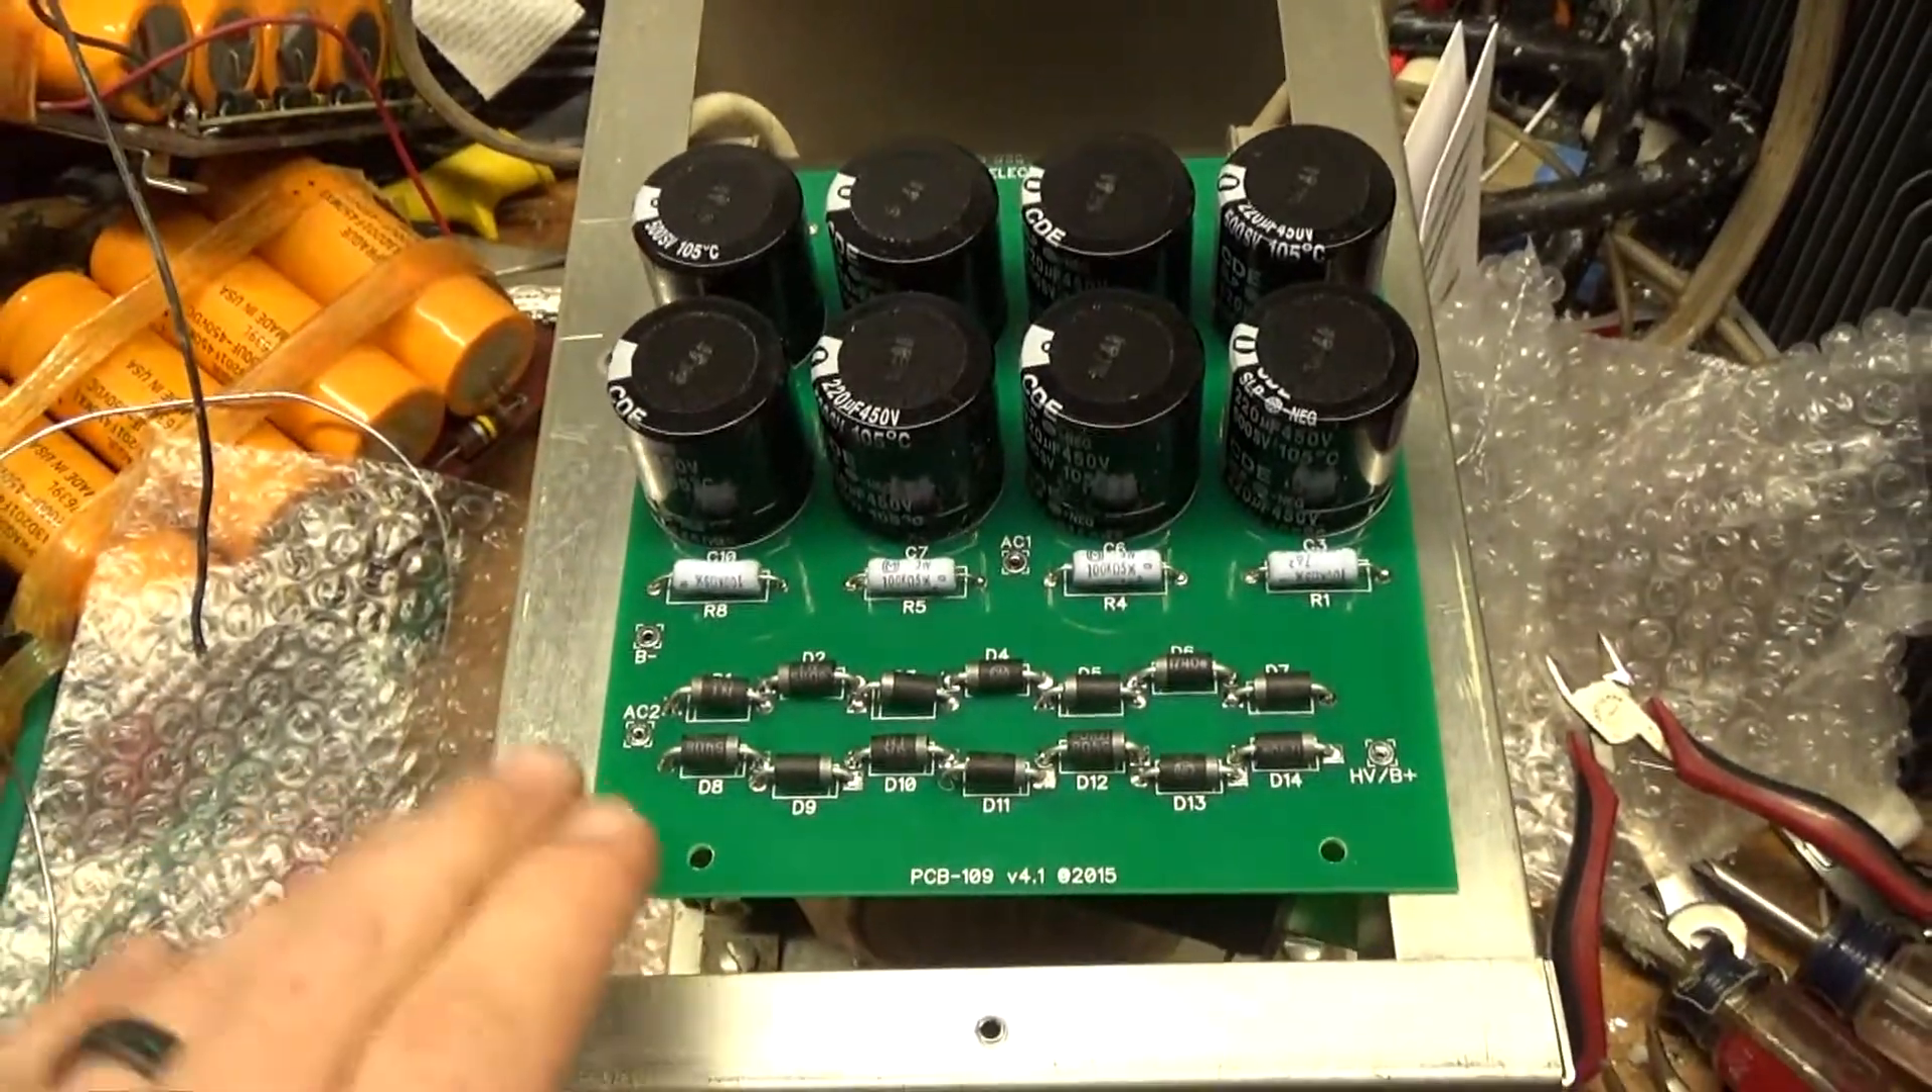Alright, here's the assembled Harbach board.